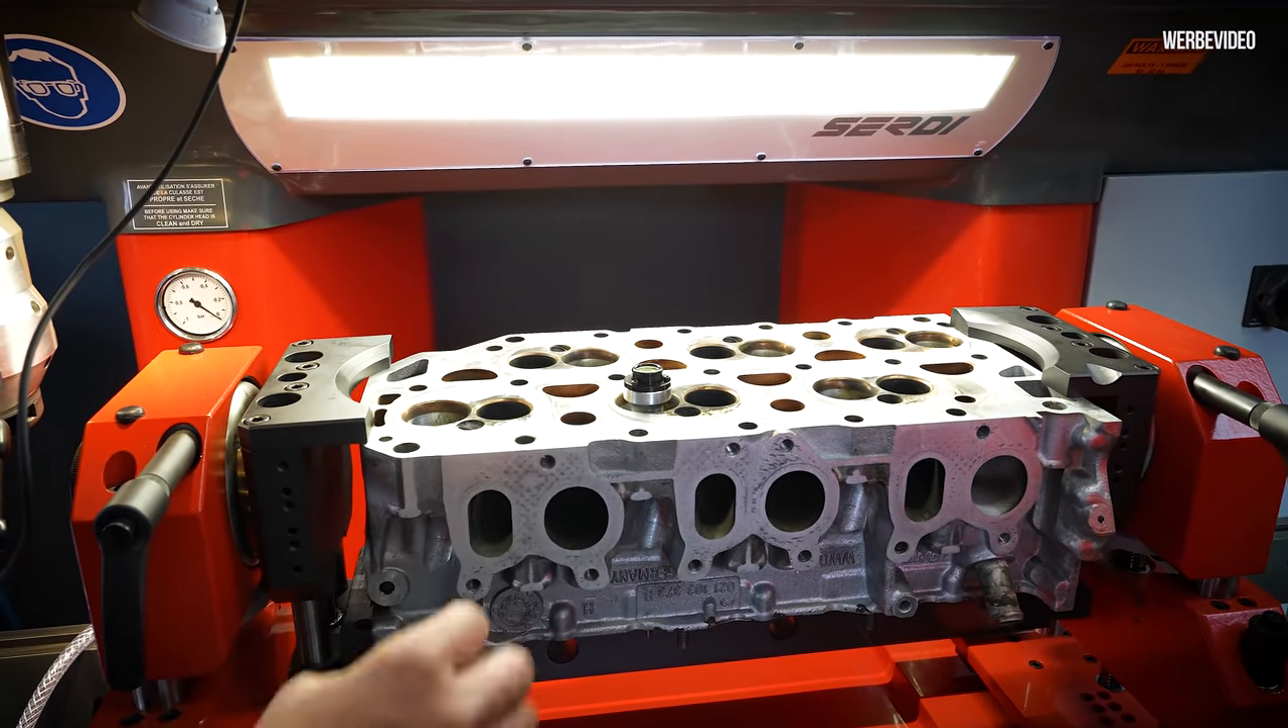So, Philipp hat mir freundlicherweise den Kopf schon mal eingebaut, weil ich mir so herrlich beim Mountainbike-Fahren die Schulter zerschossen habe.